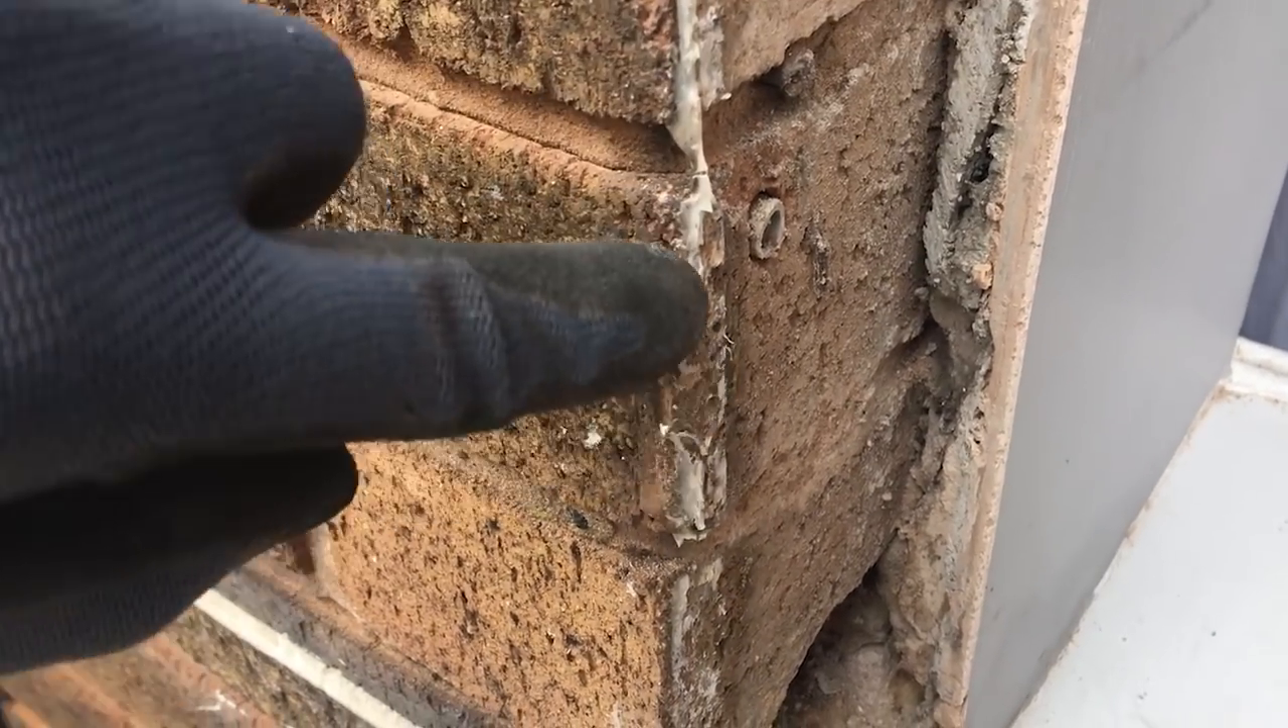You can see where the seal line is here it's right on the edge of the brick which is a bit of a no no.